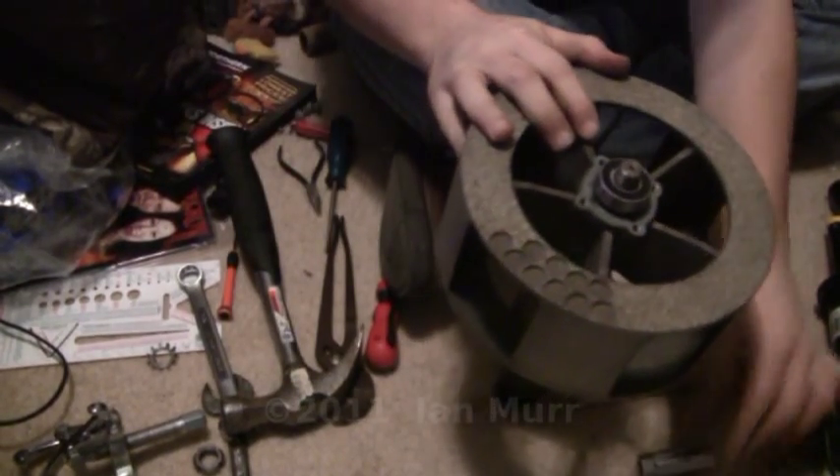There it is. New bearing installed.